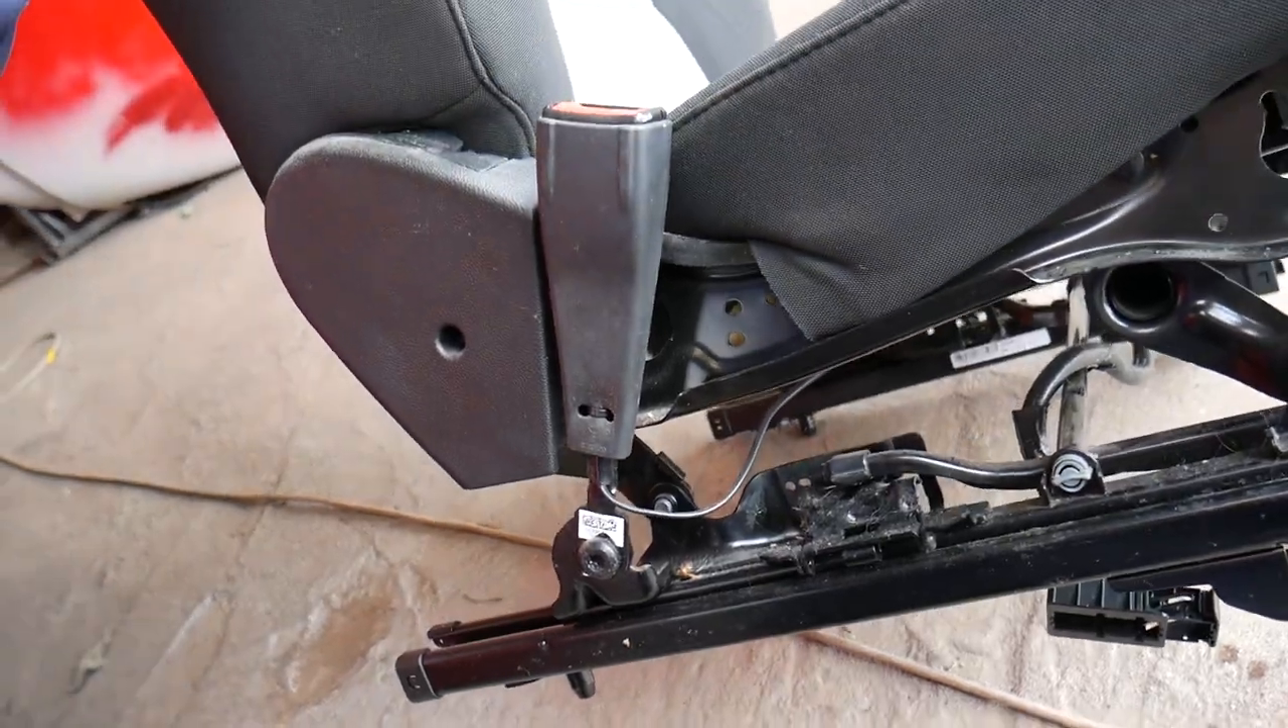Okay you can see we got the seat out.